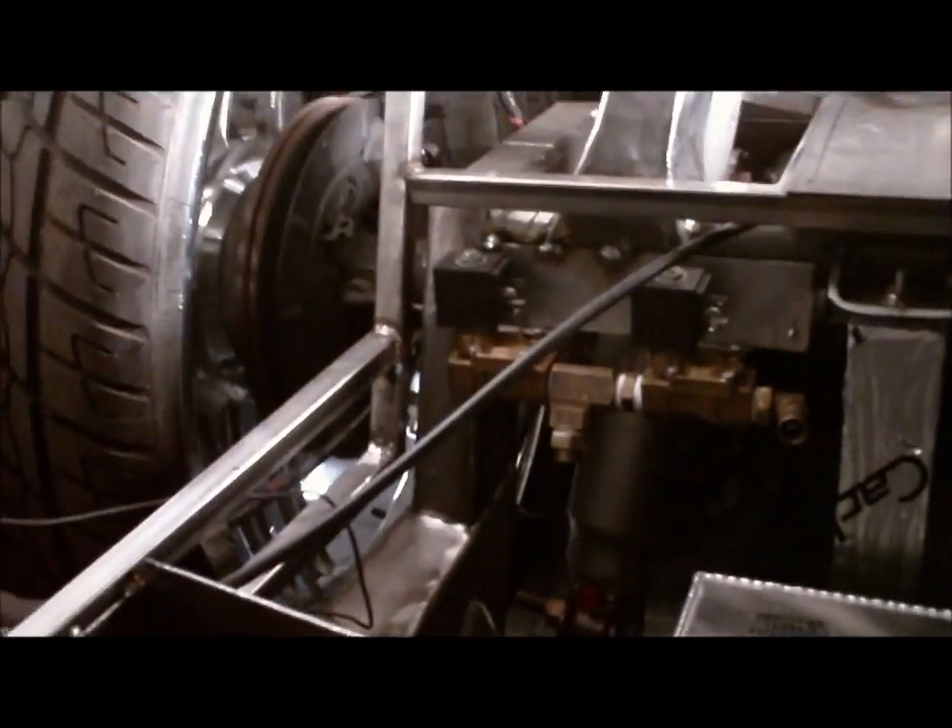And then I got the valves mounted actually for the rear end.